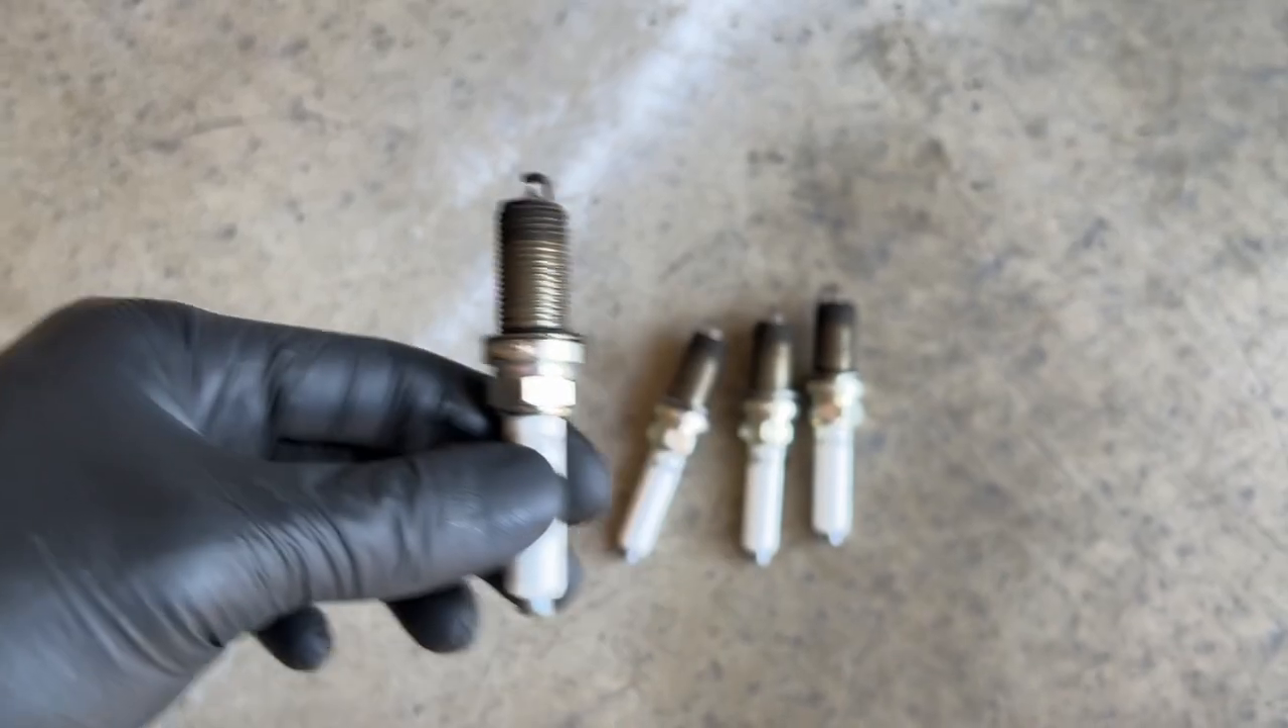I got the original plugs out now.